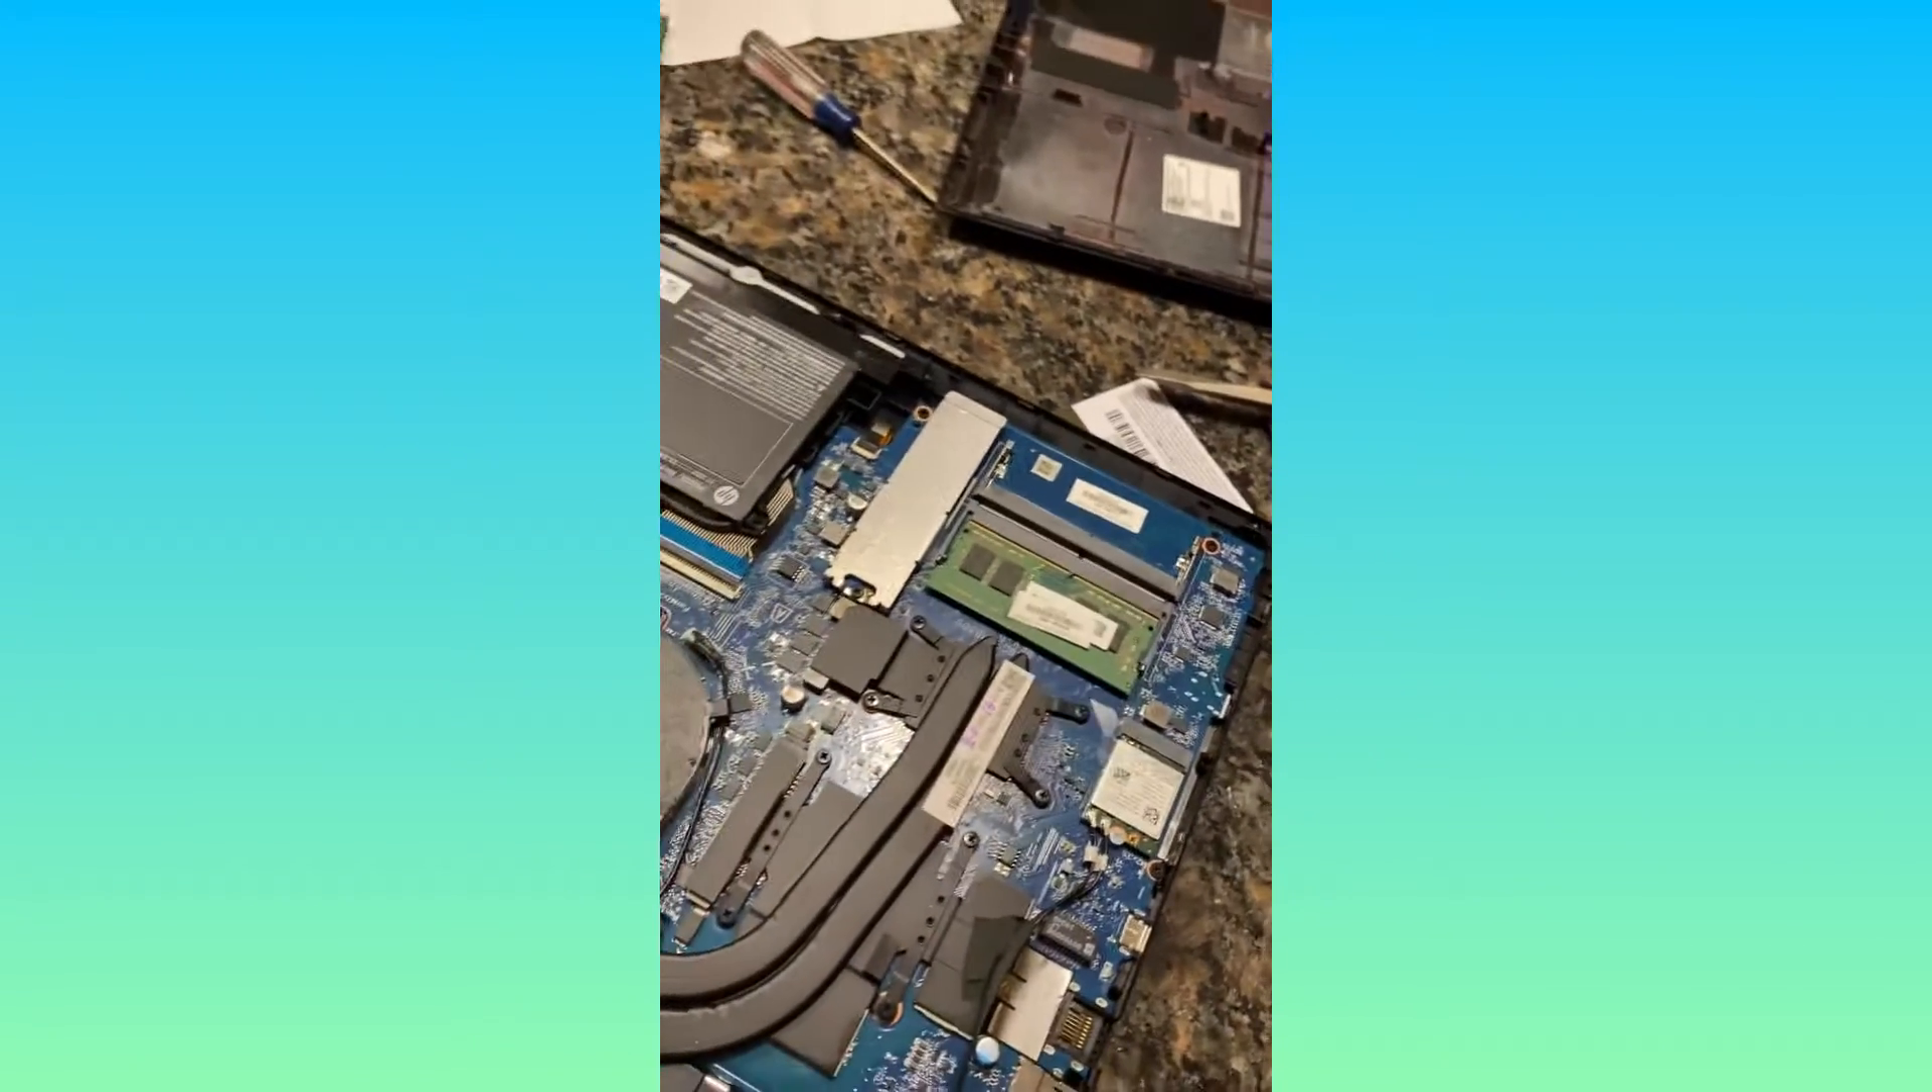One second i just got the back plate off.